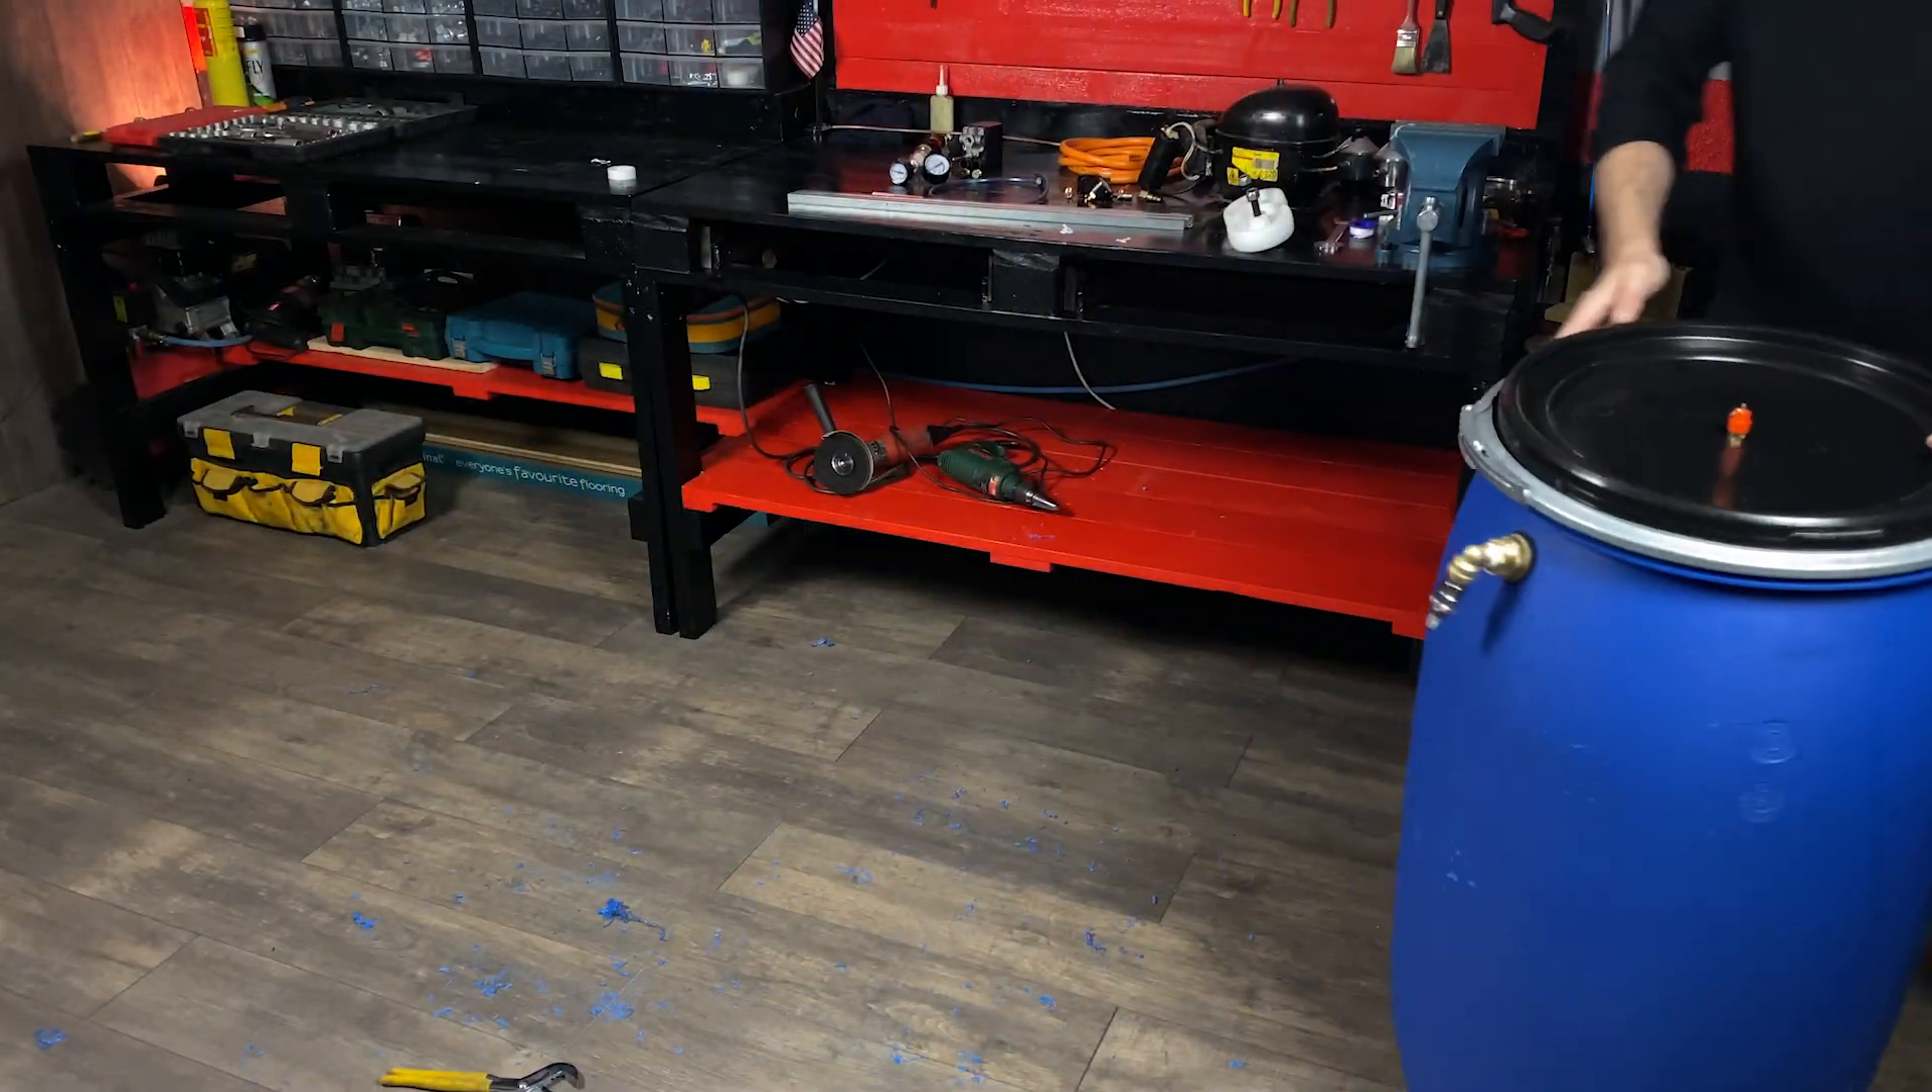We put on the lid and we already have our device finished and ready to transport it to our country house.